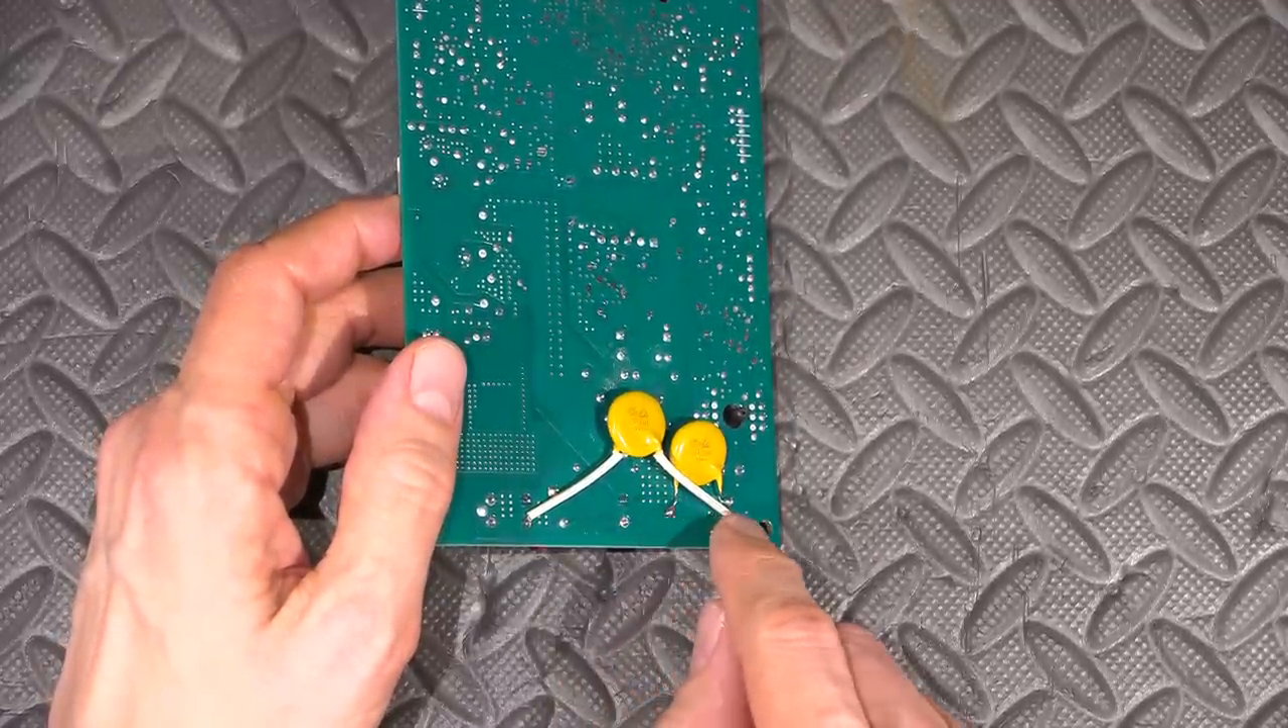The piping is over the leads.